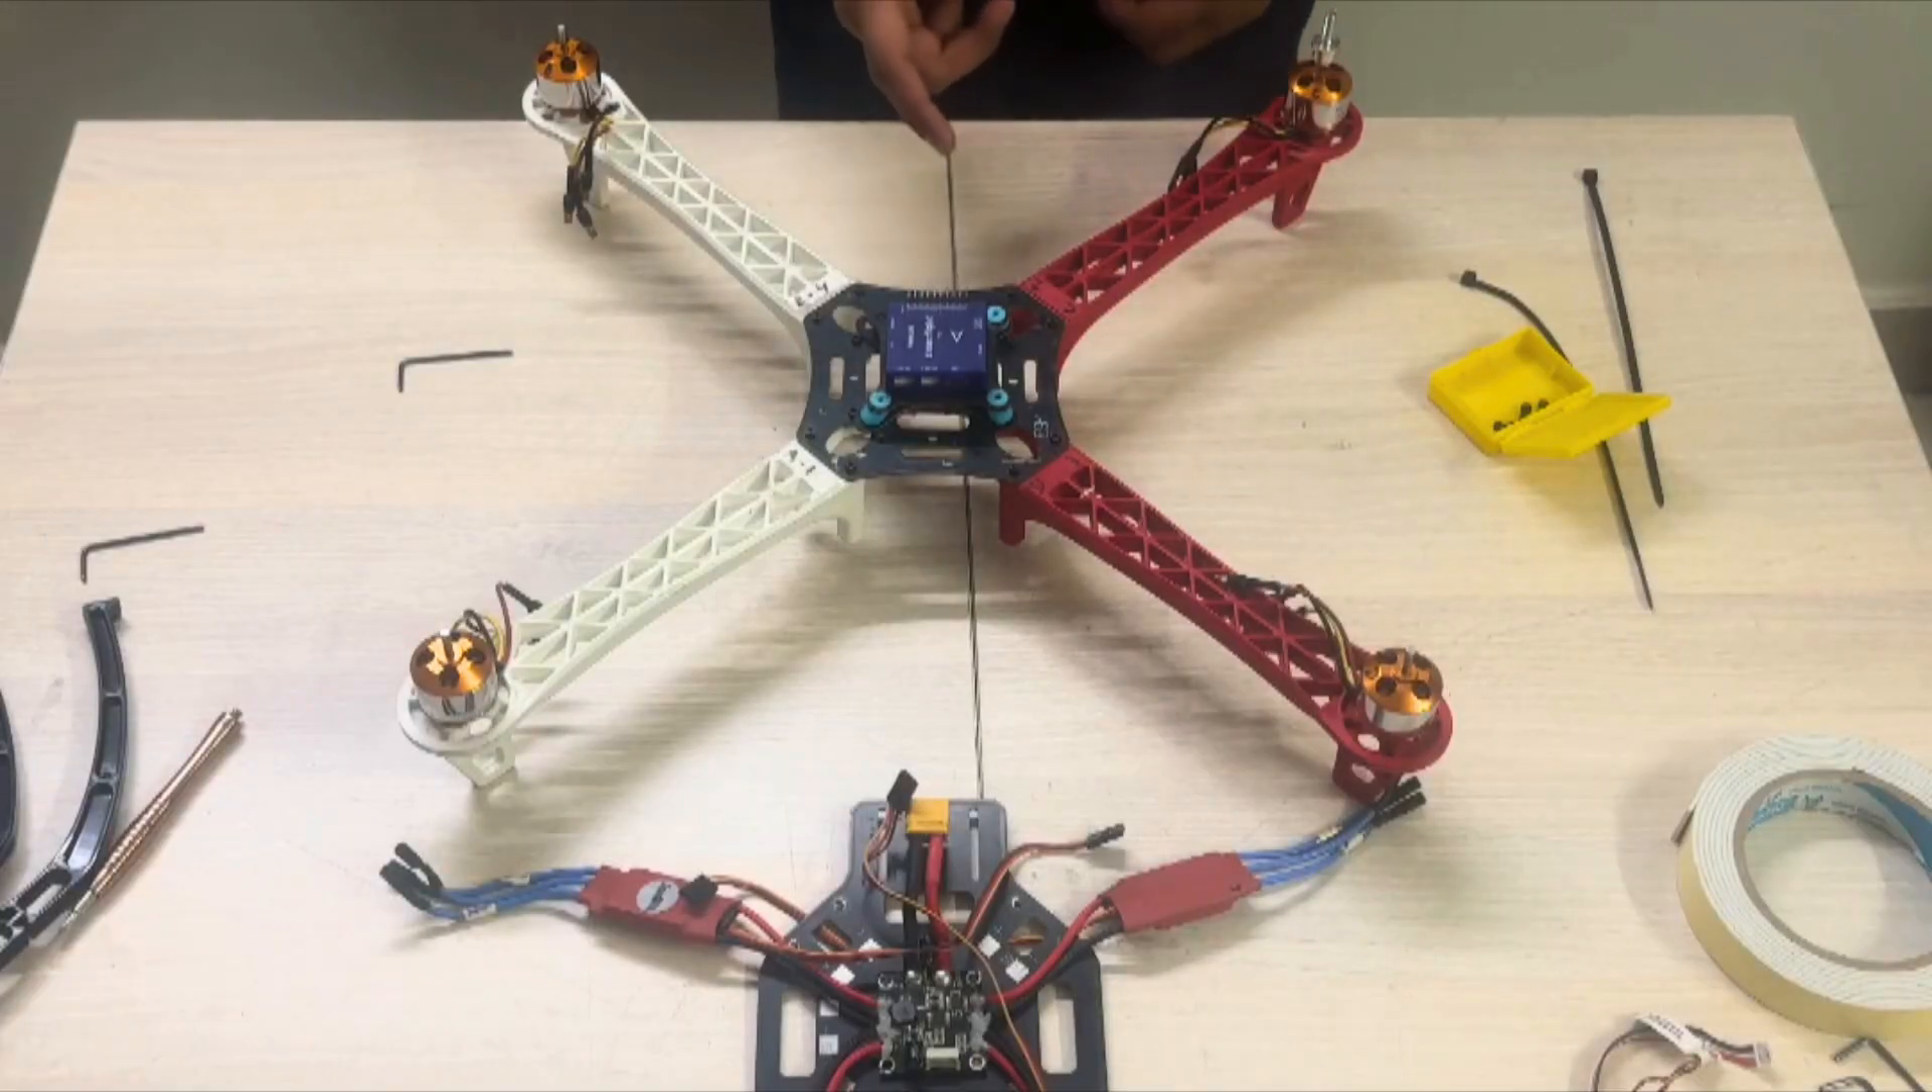So, now I have attached the arm with the upper plate.